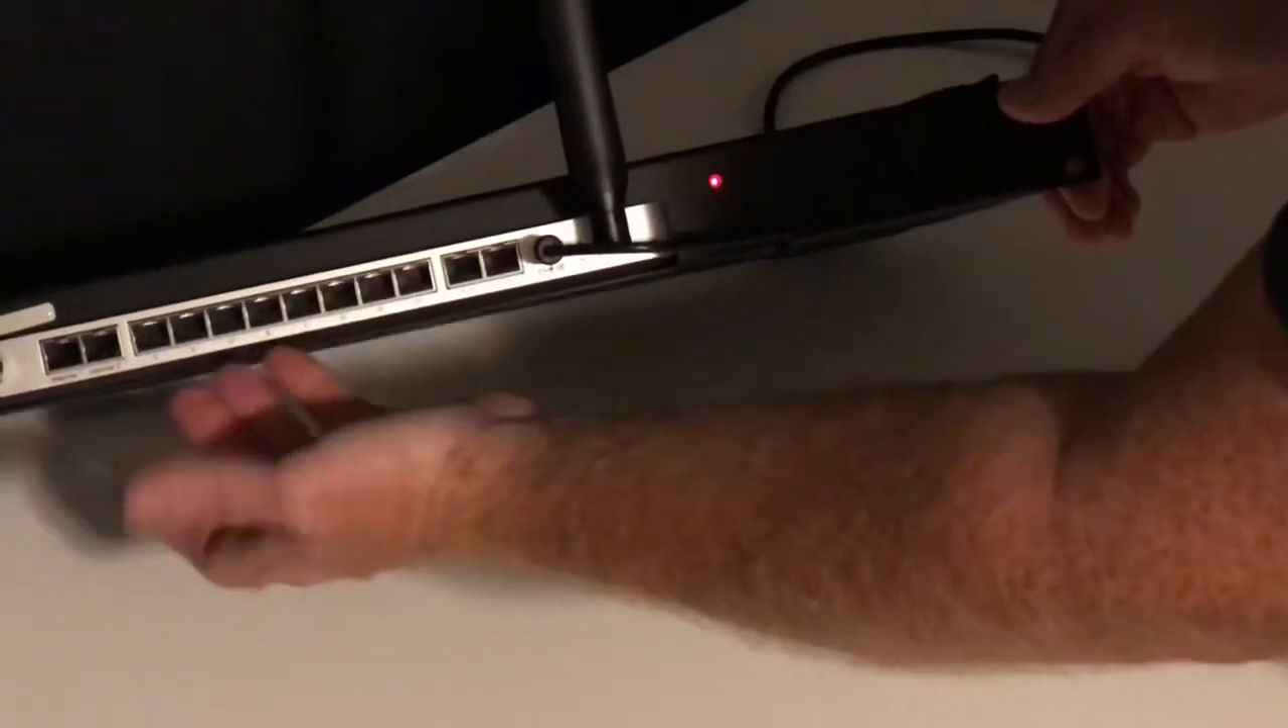Um, I don't have any, as you can see, I don't have any ethernet cables or WAN or anything plugged in.